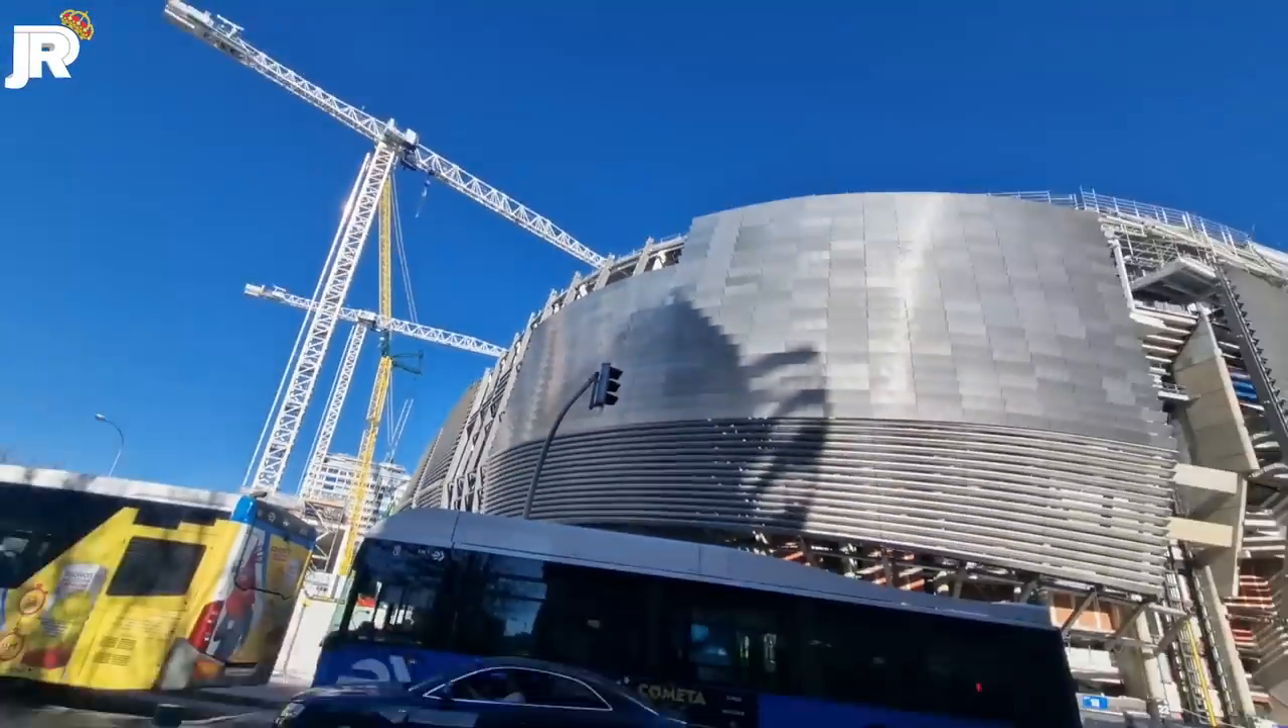Vemos que aún no han cerrado estos huecos.